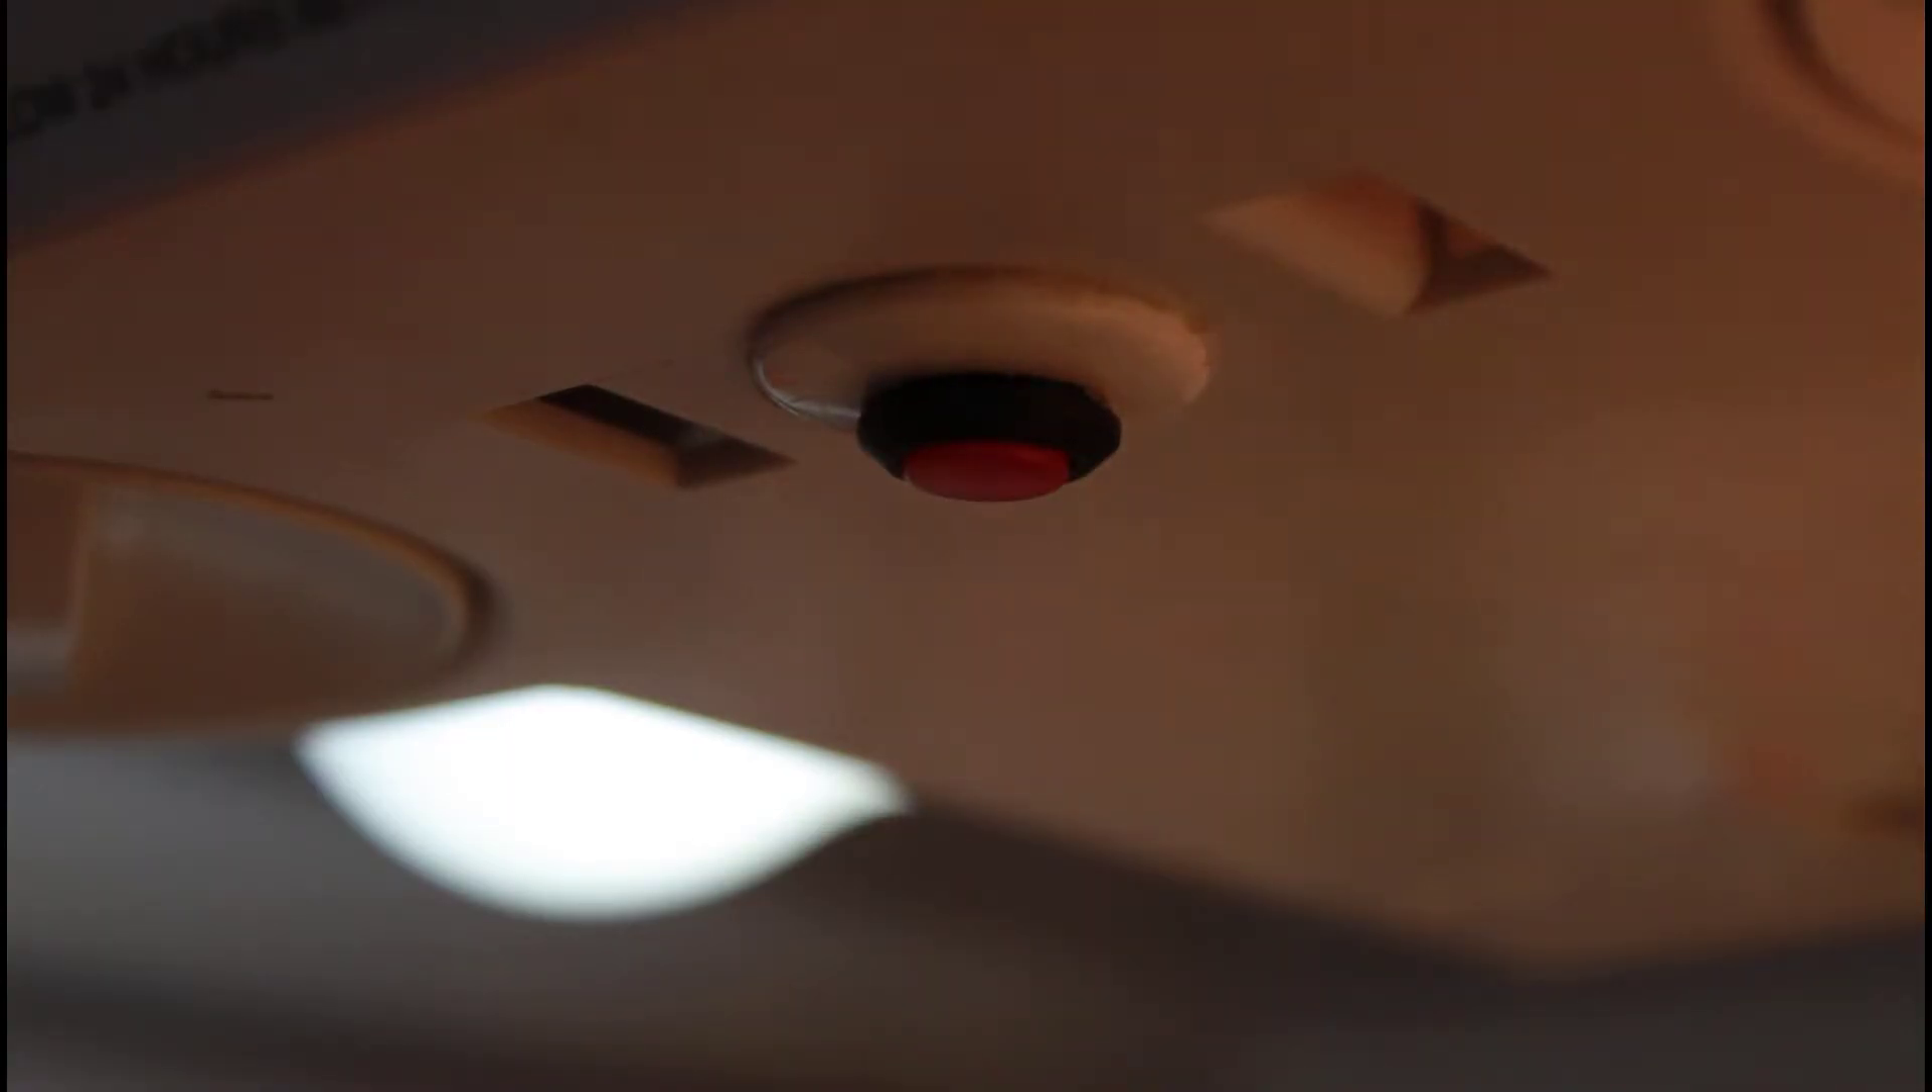So what I'm going to be doing is I had a different switch in the basement and it fits perfectly right here in a little opening.